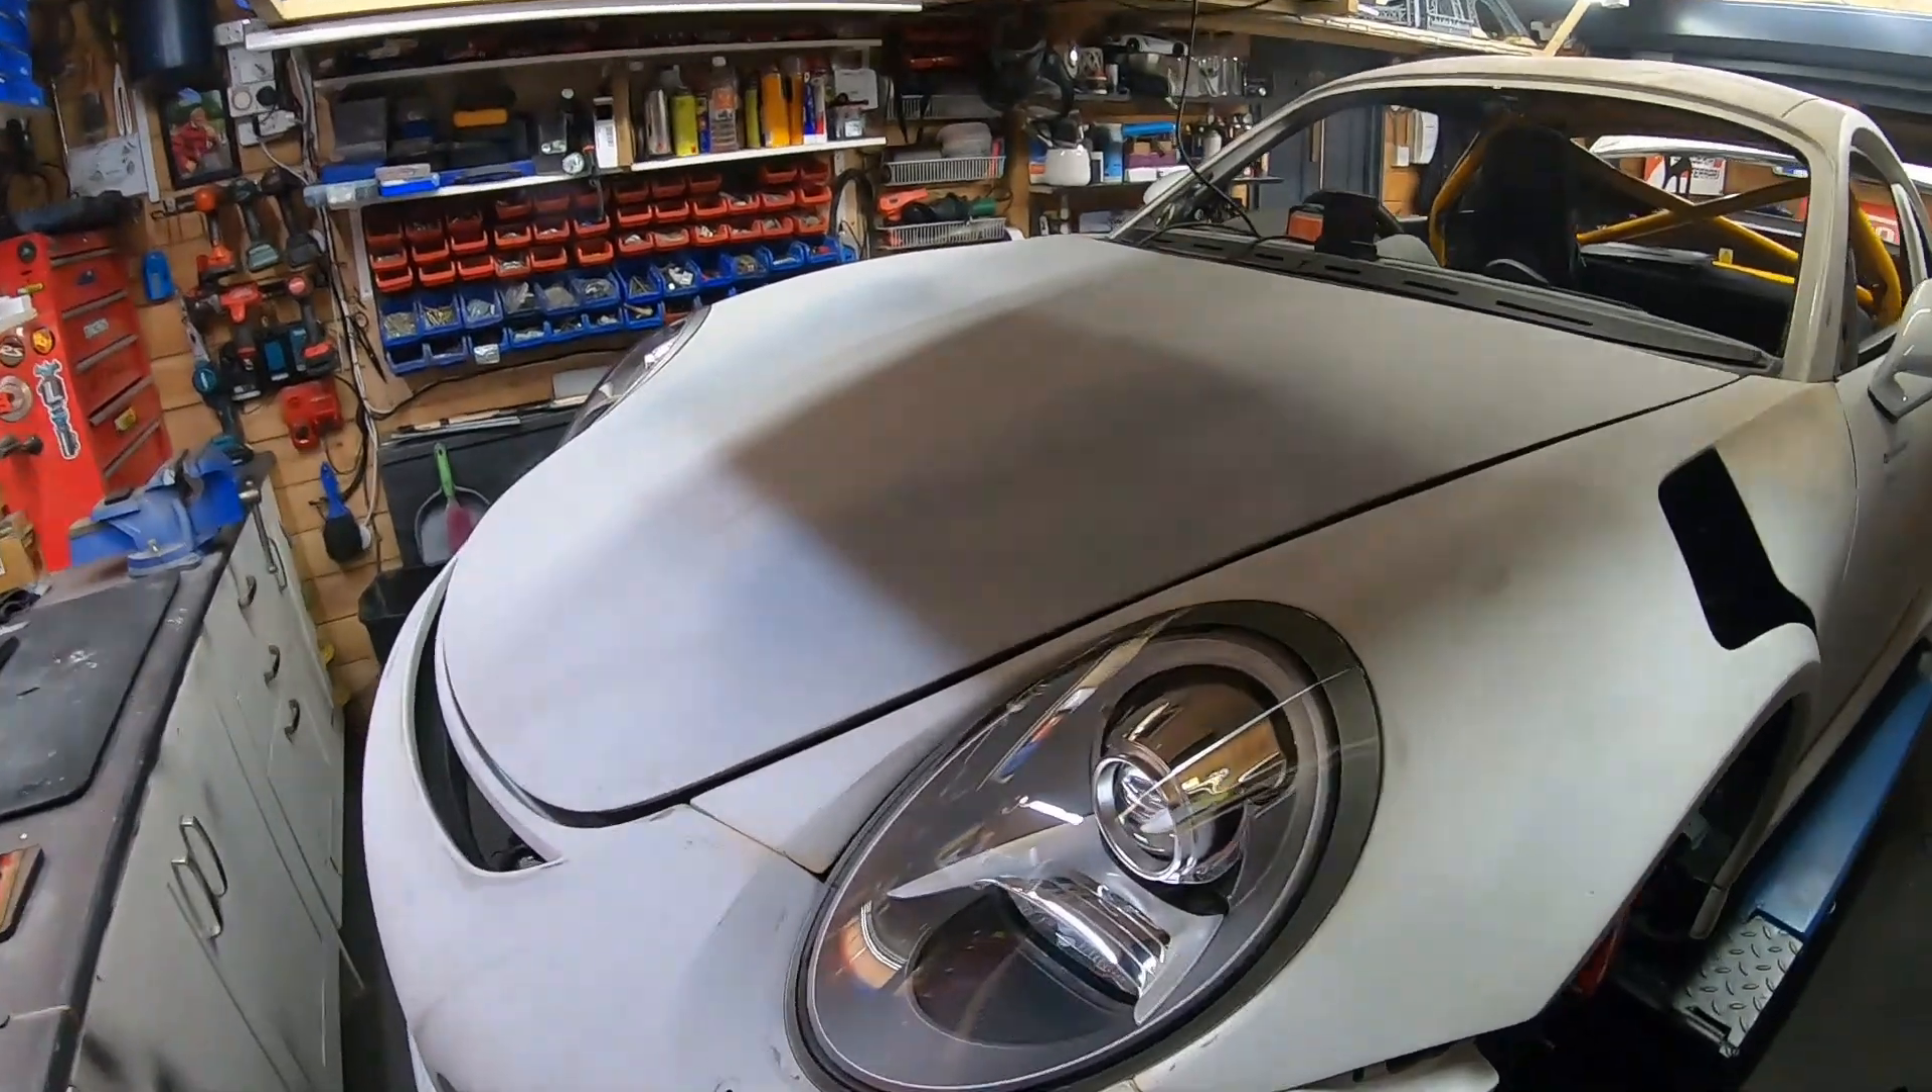Um to the front of the car you can see we've actually got the front wings bumper and bonnet in place.